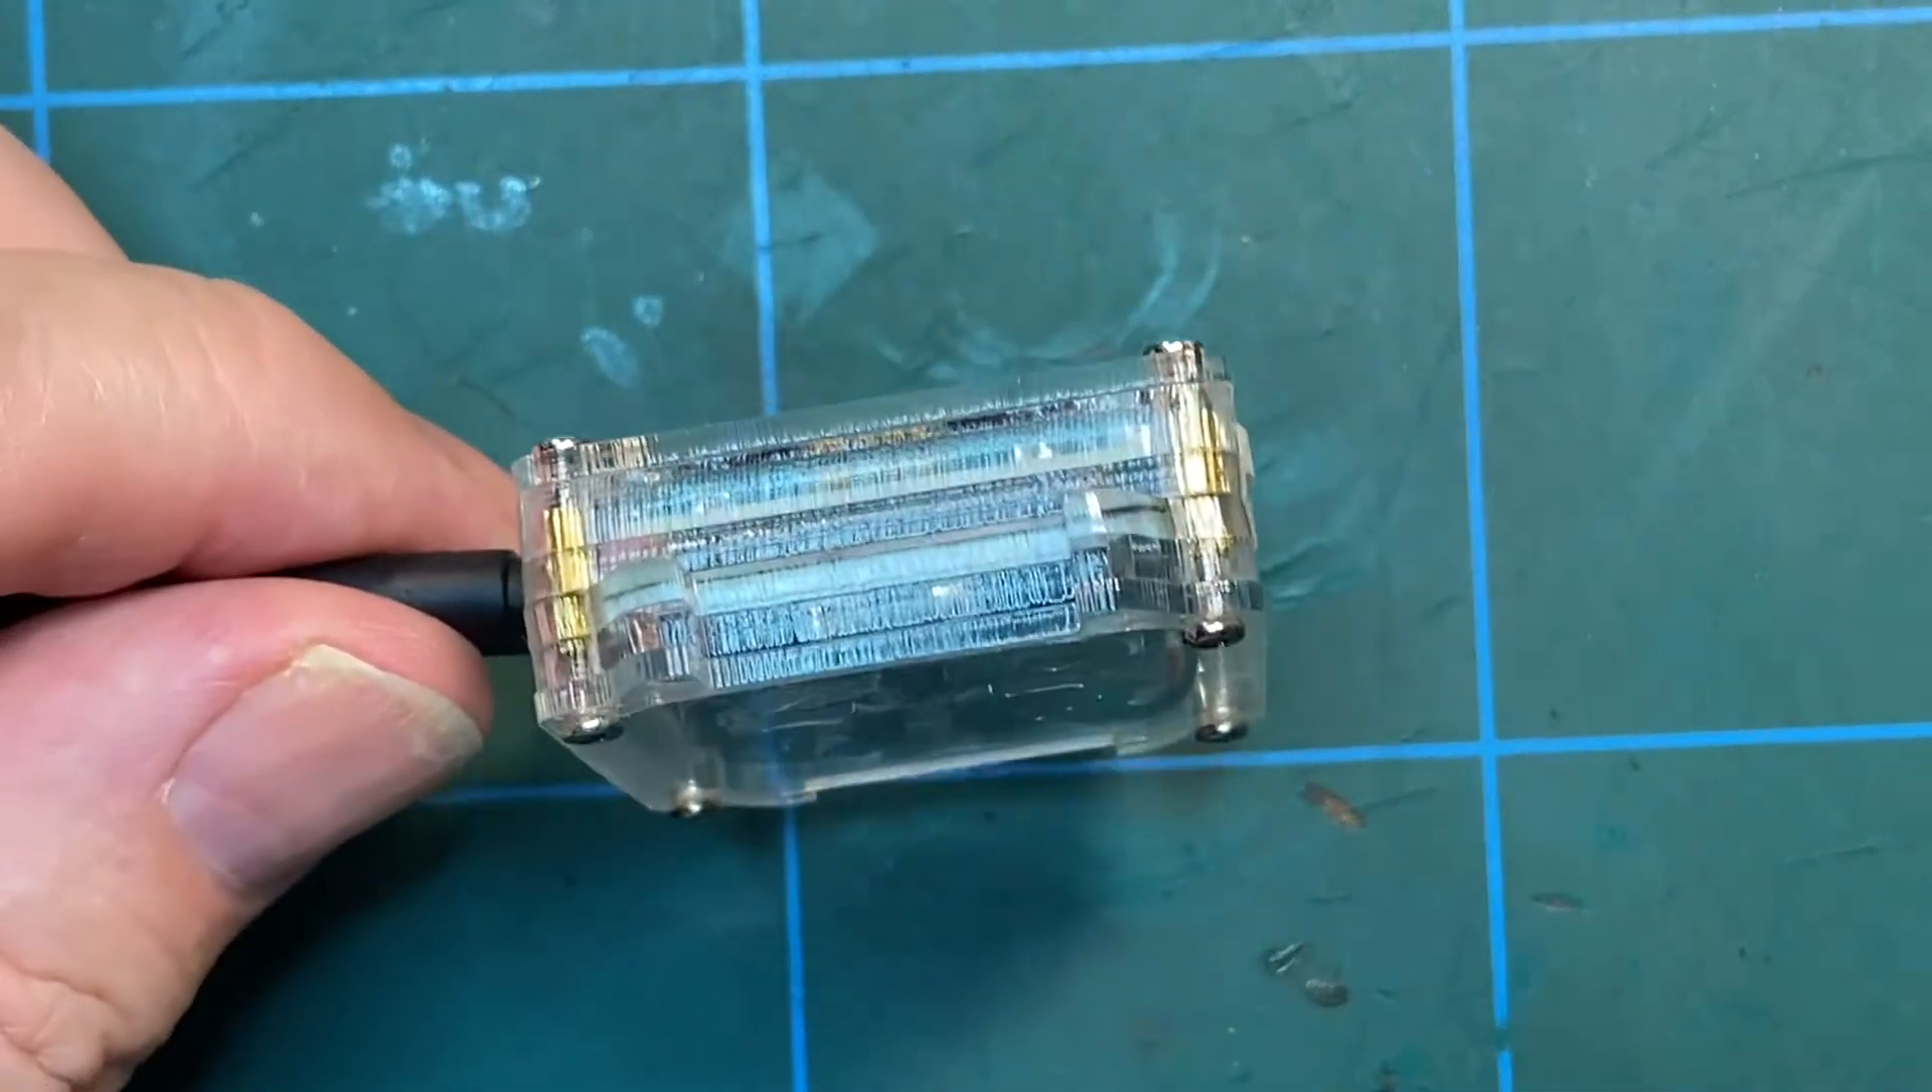I've finished building the case.